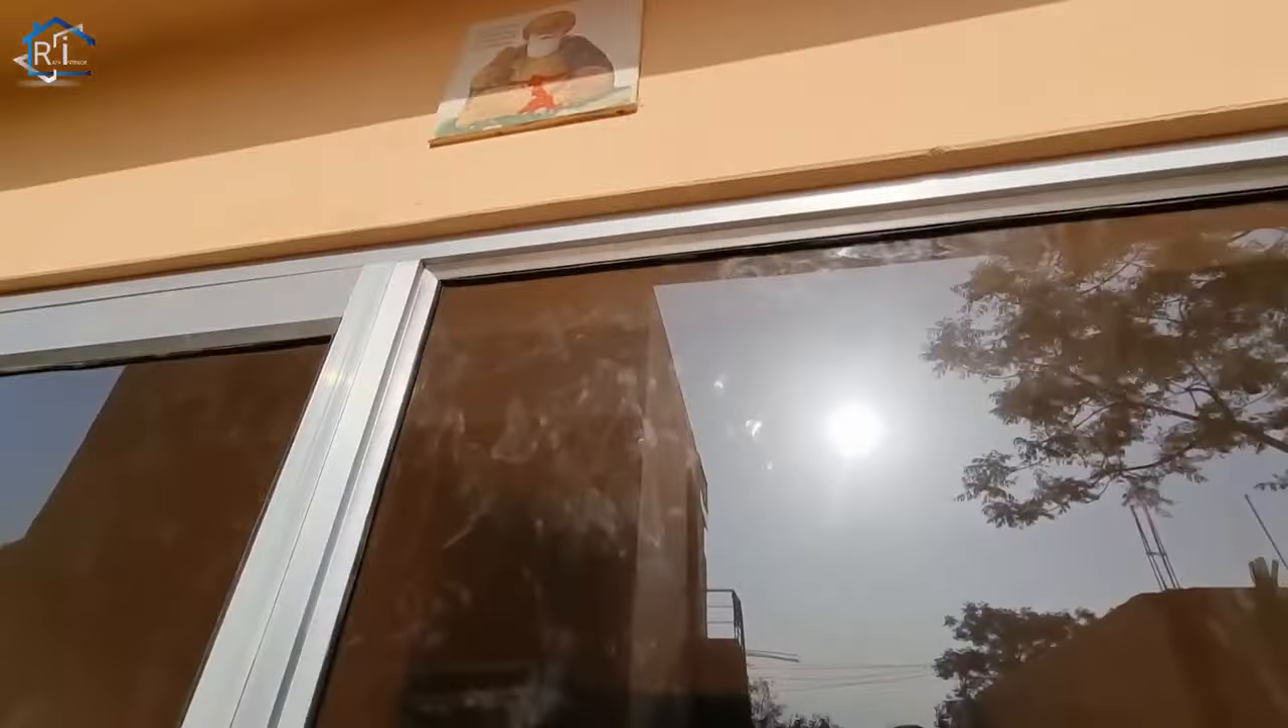दोस्तों हमारे डॉर में जो ग्लास लगना था वो हमने लगा दिया है।